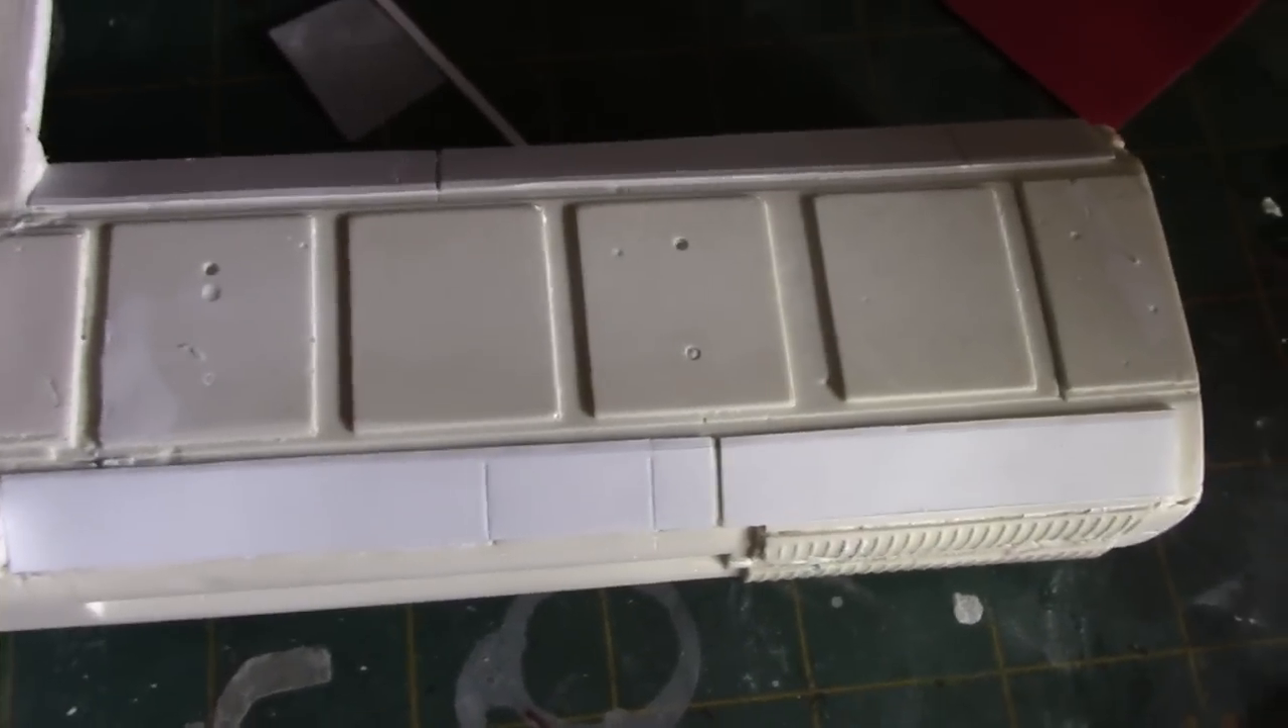Okay, so the panels have been installed now and I think they look much better than the original detailing. Covers up the irregularities fairly well.